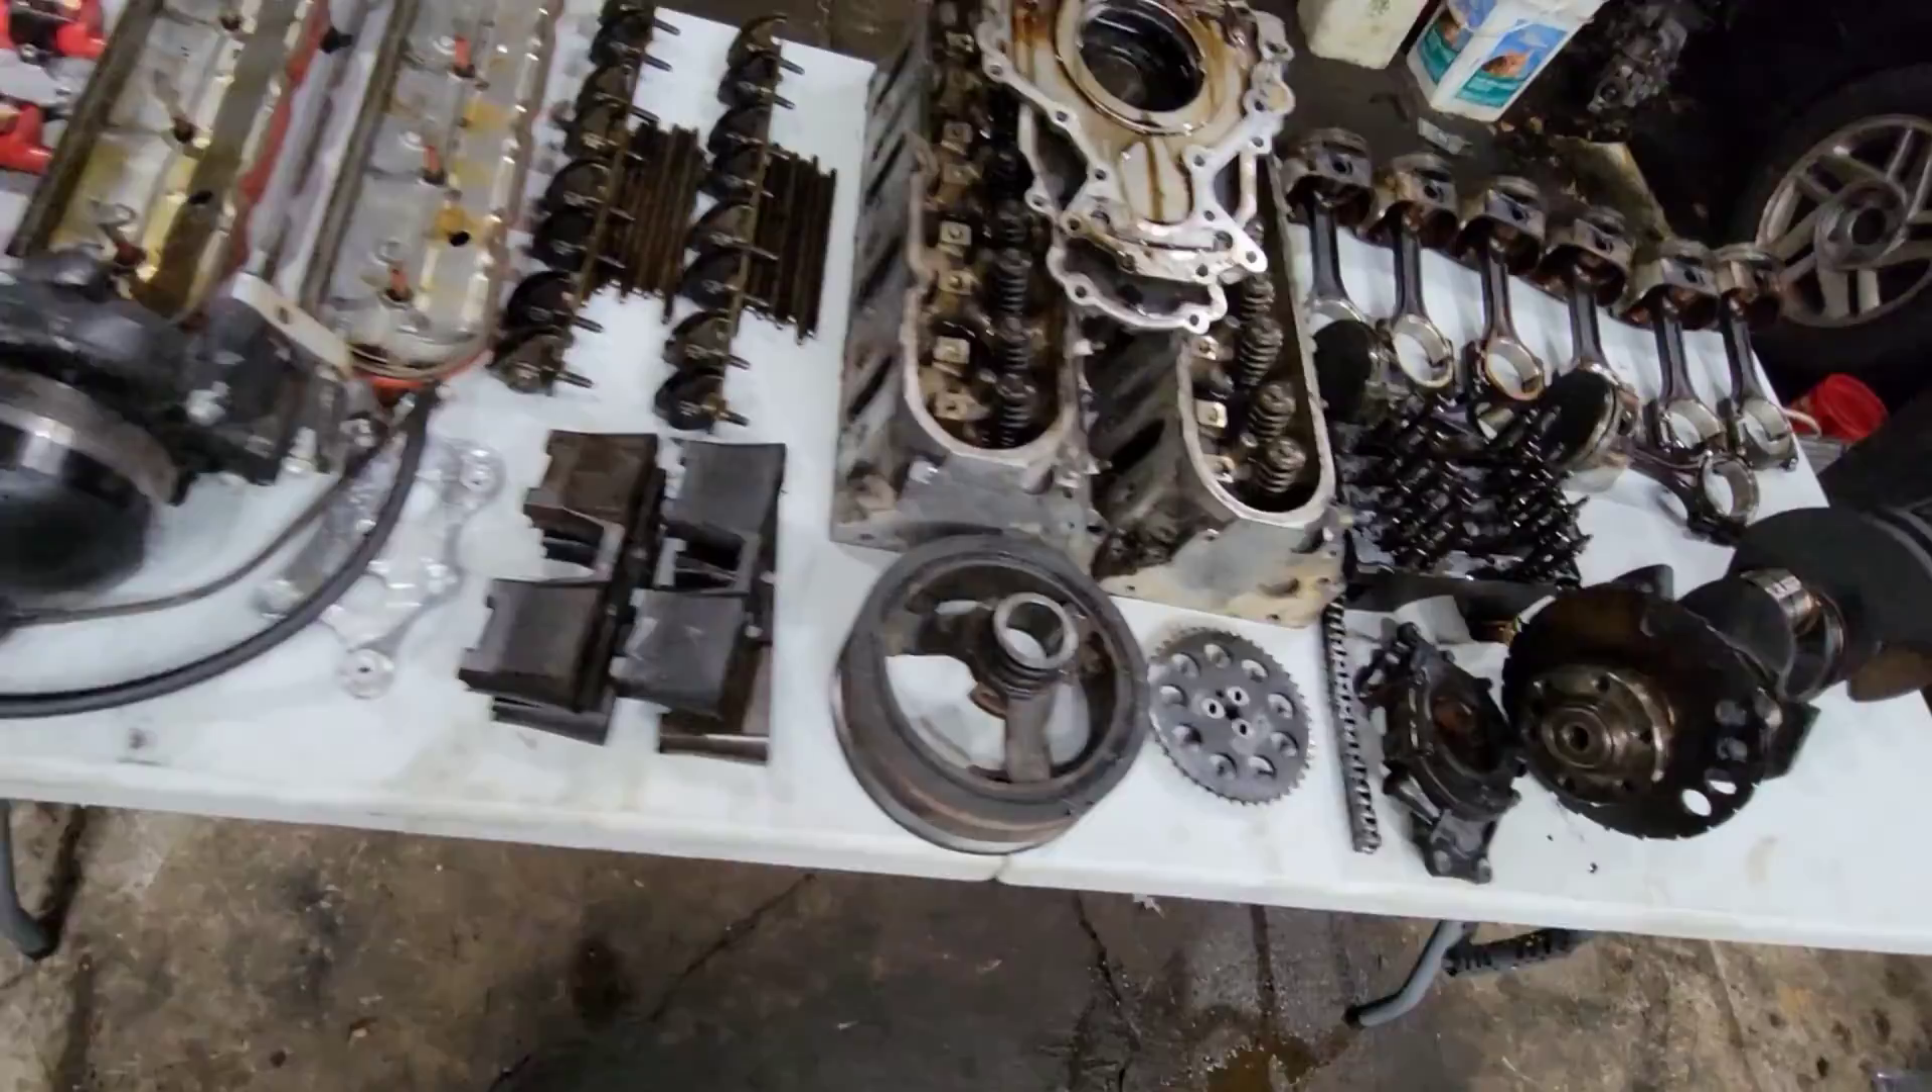Here's our table of parts we pulled off the motor.